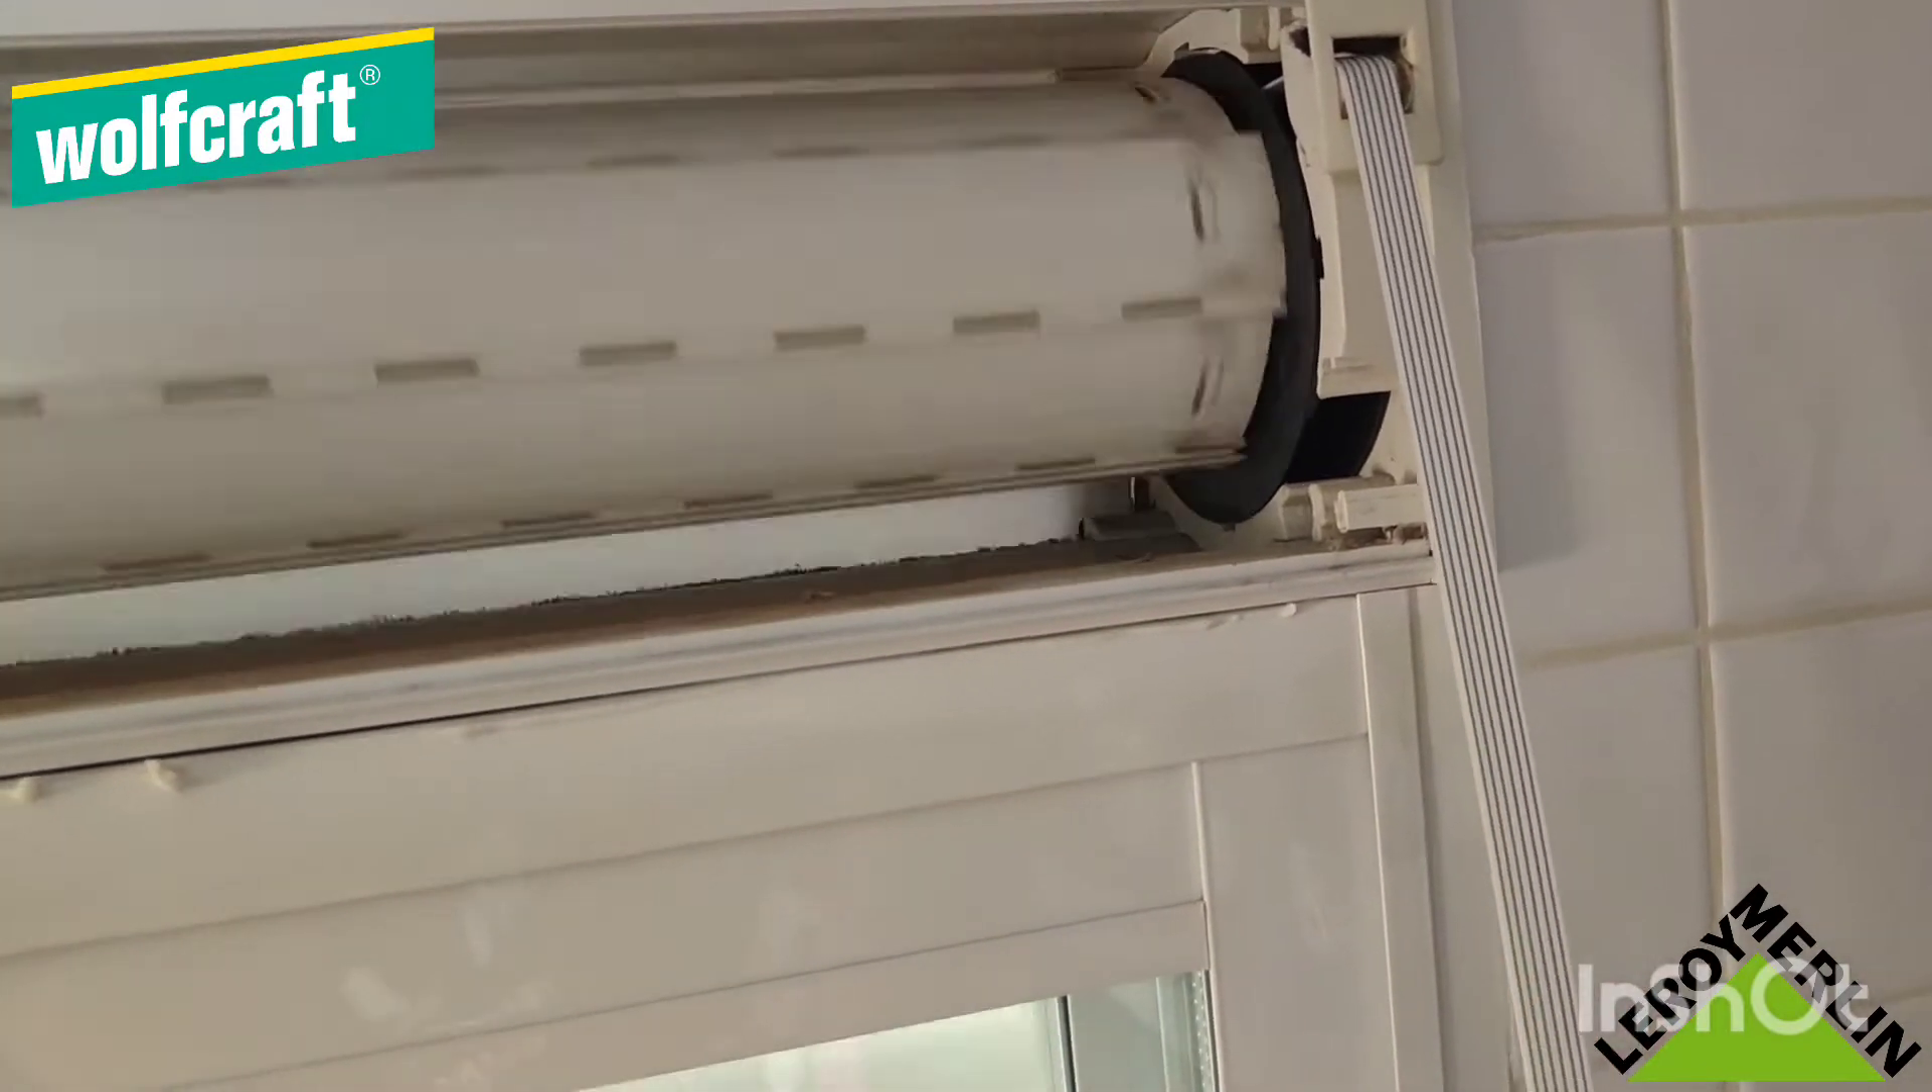Ya tenemos la cinta cambiada sin ningún problema luego solamente nos quedaría poner la tapa.